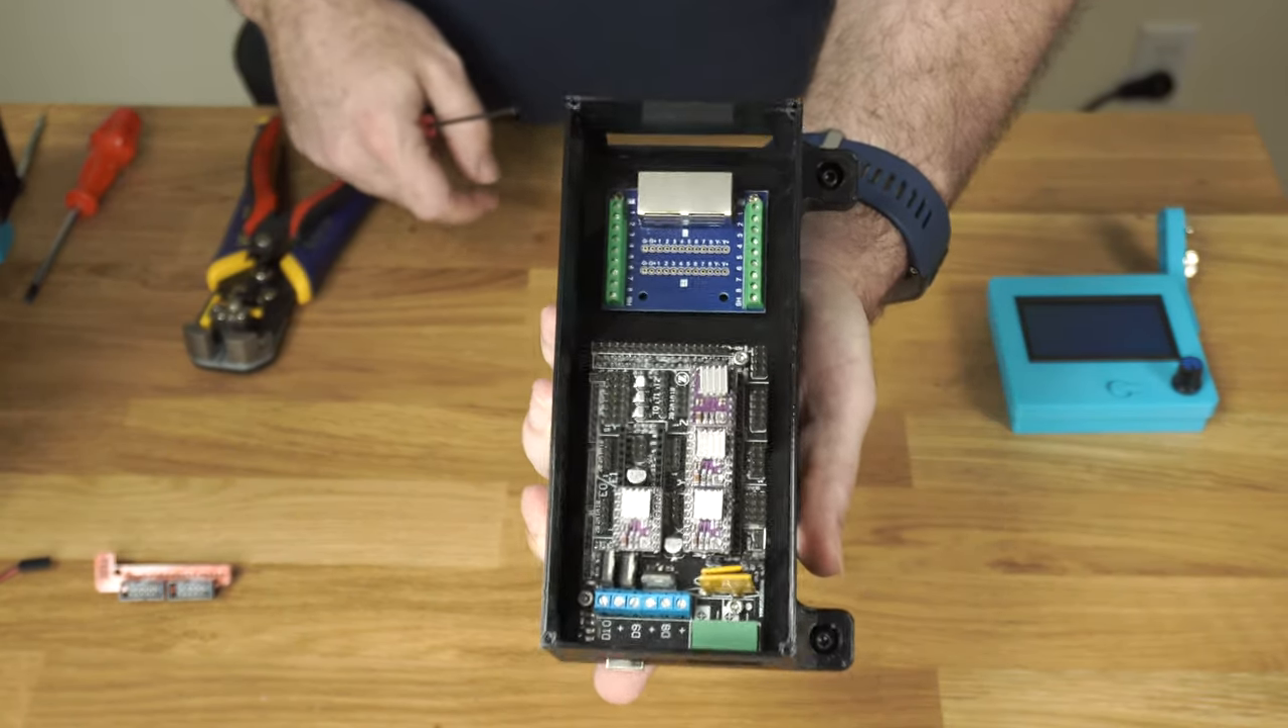Then you can see that I've already got the Ethernet breakout board installed.